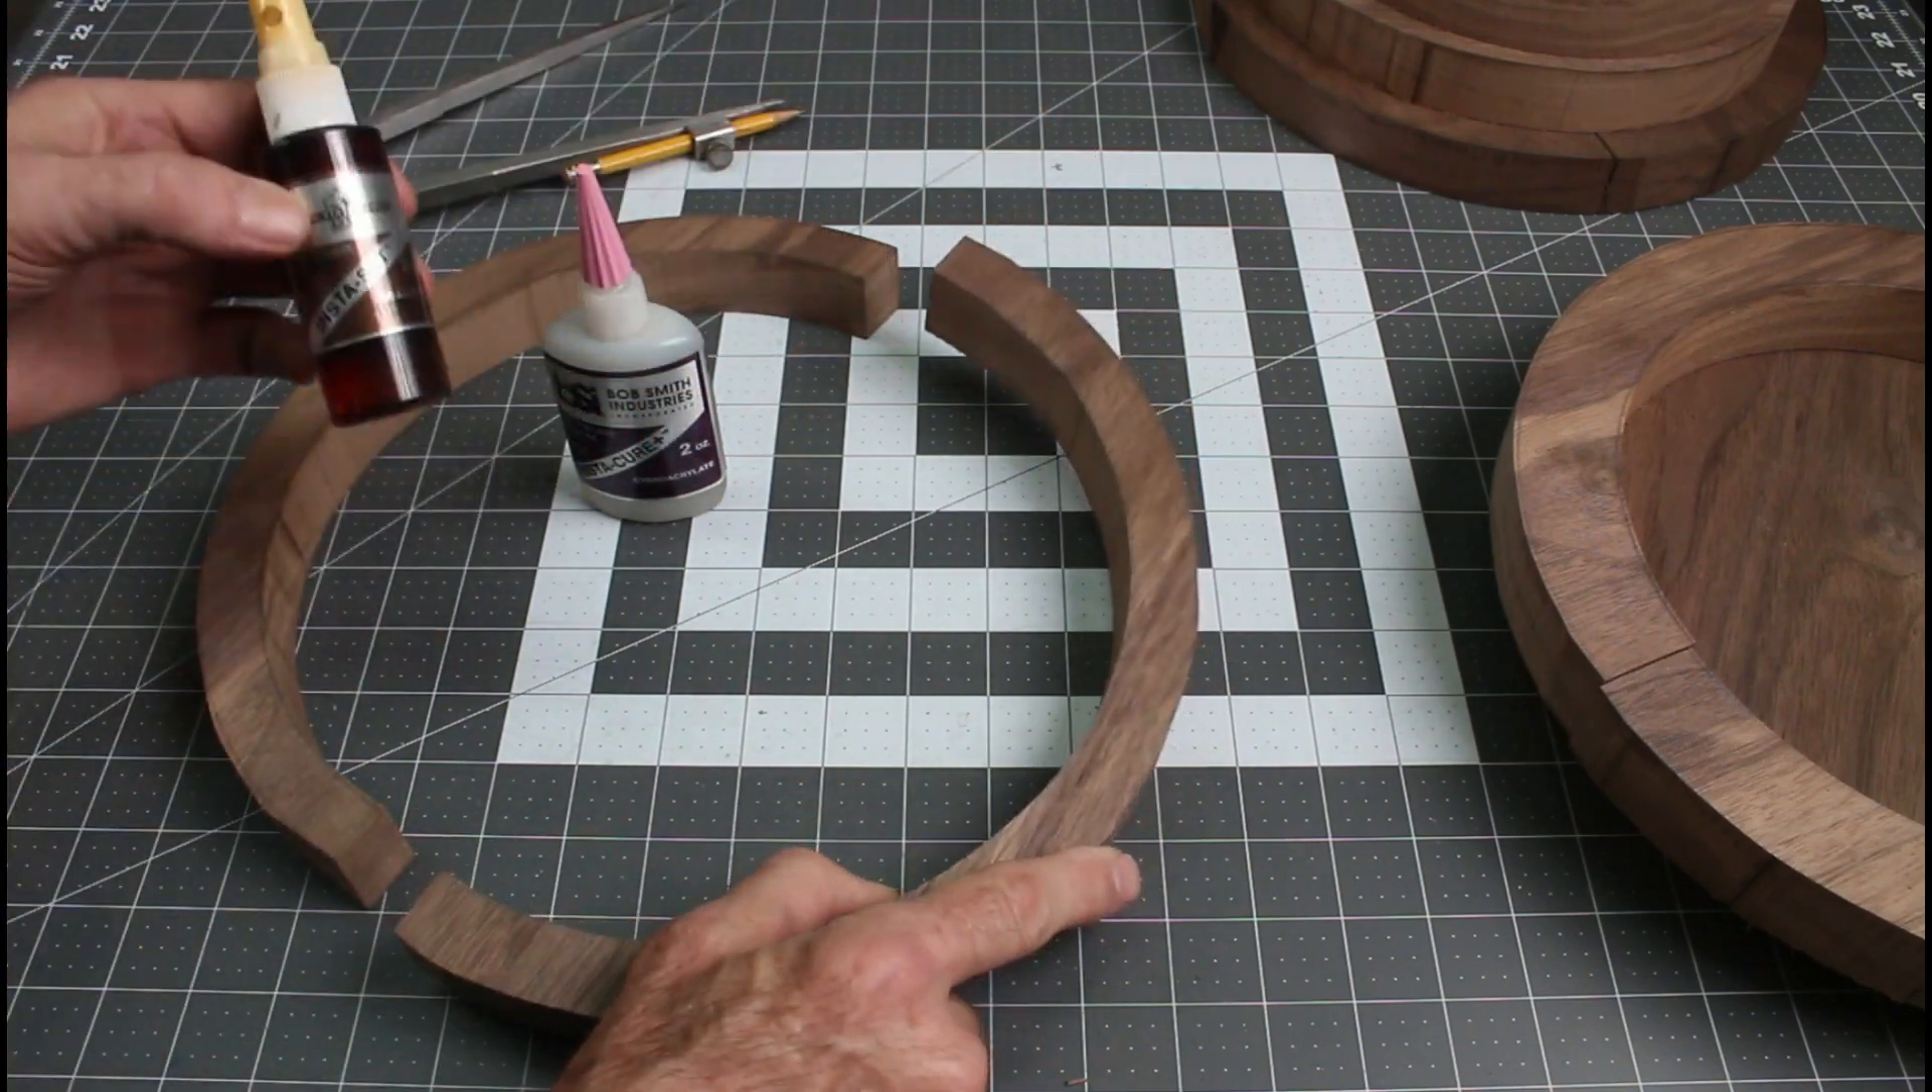So now I've got this cut out I have these two surfaces that need to meet and get glued back together again.